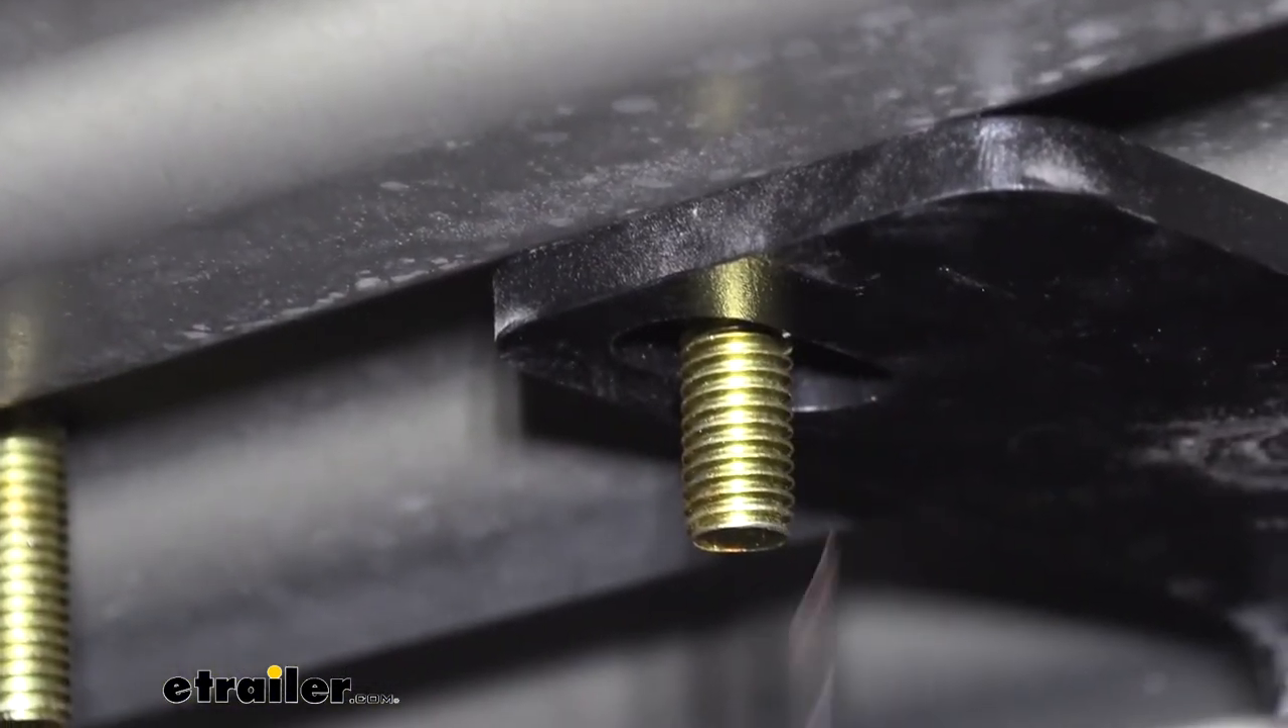The side plate, you can see here, our bolt dropped down through it.